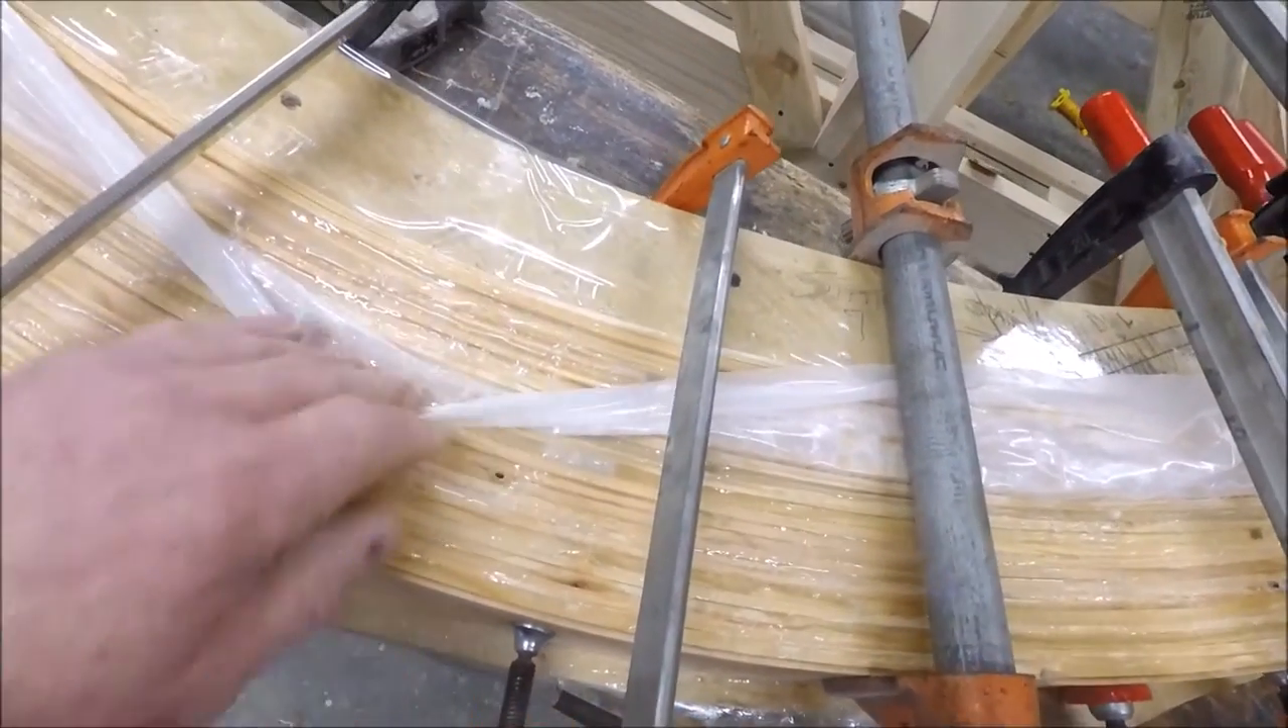Here's the aft stems. They're all glued up.